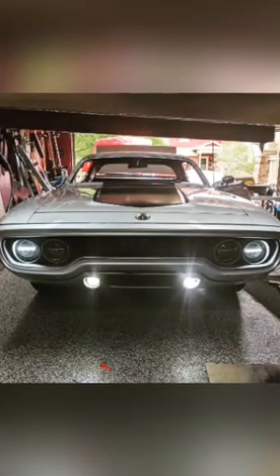I had a neighbor help me with that and then now that it's running my dad came over and we got the hood reinstalled.